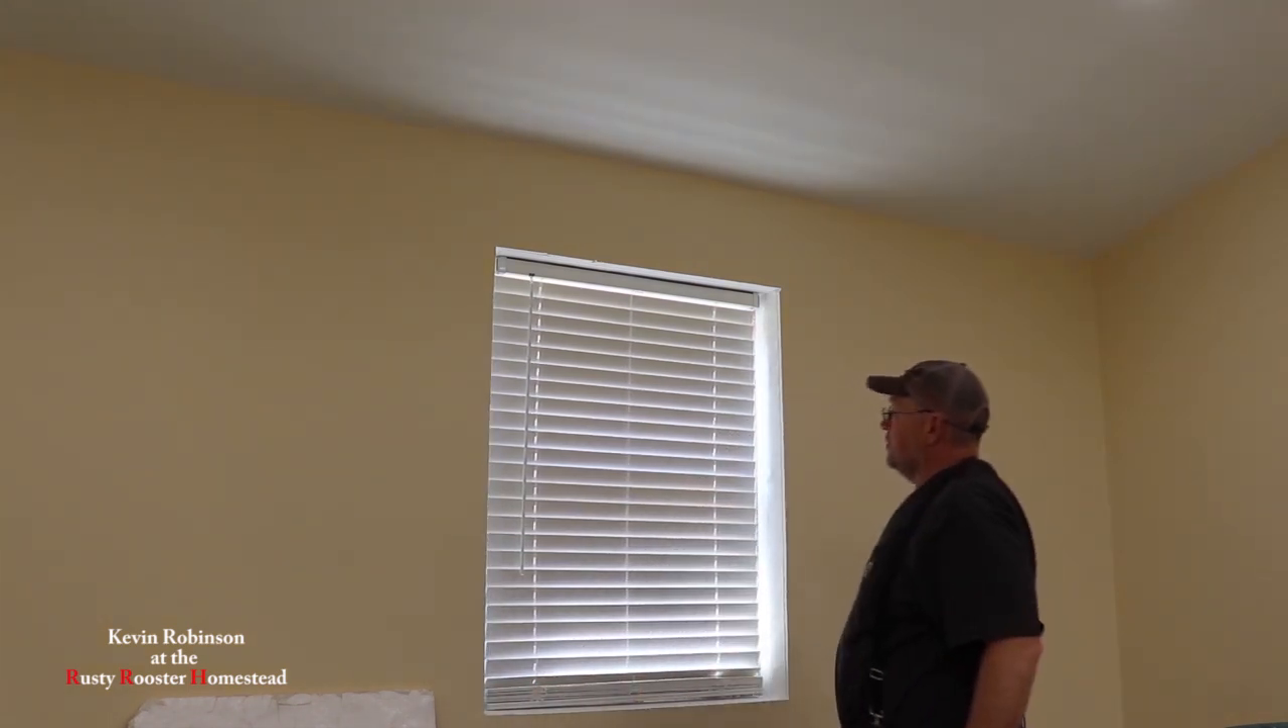Now we've got our blind set in place.